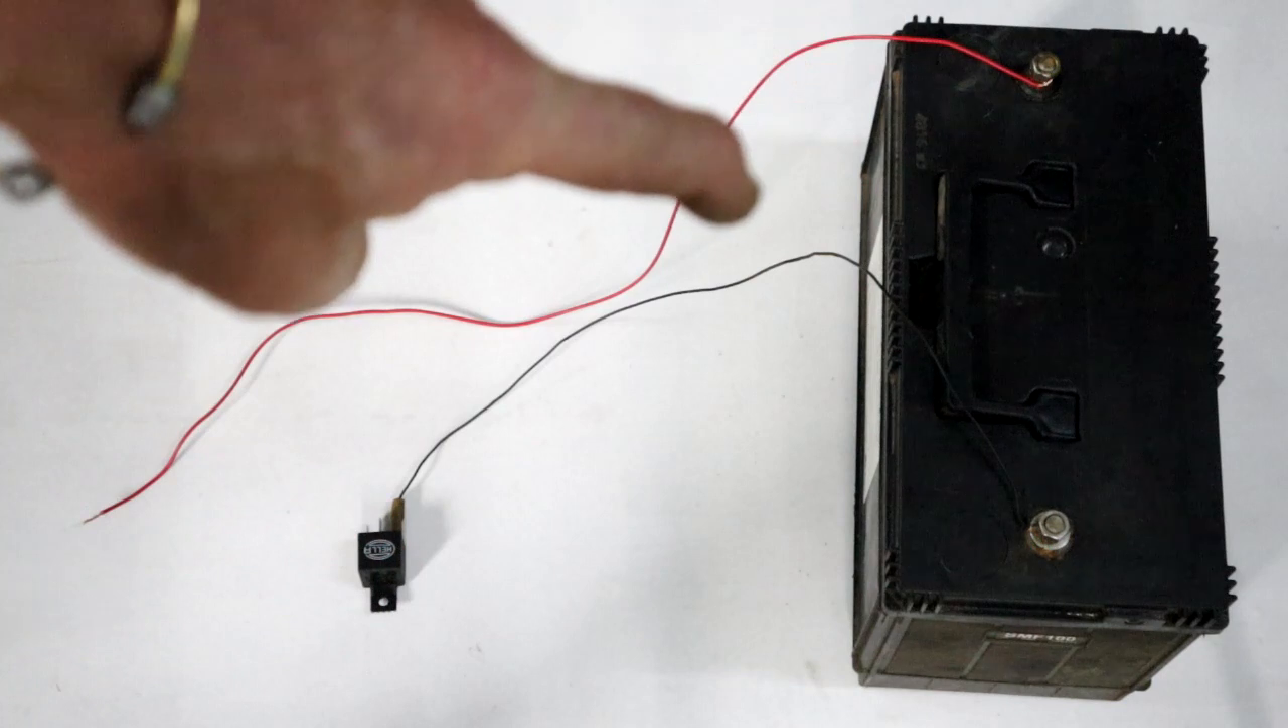And I've got a wire connected to the positive side. That's not connected to any point yet.